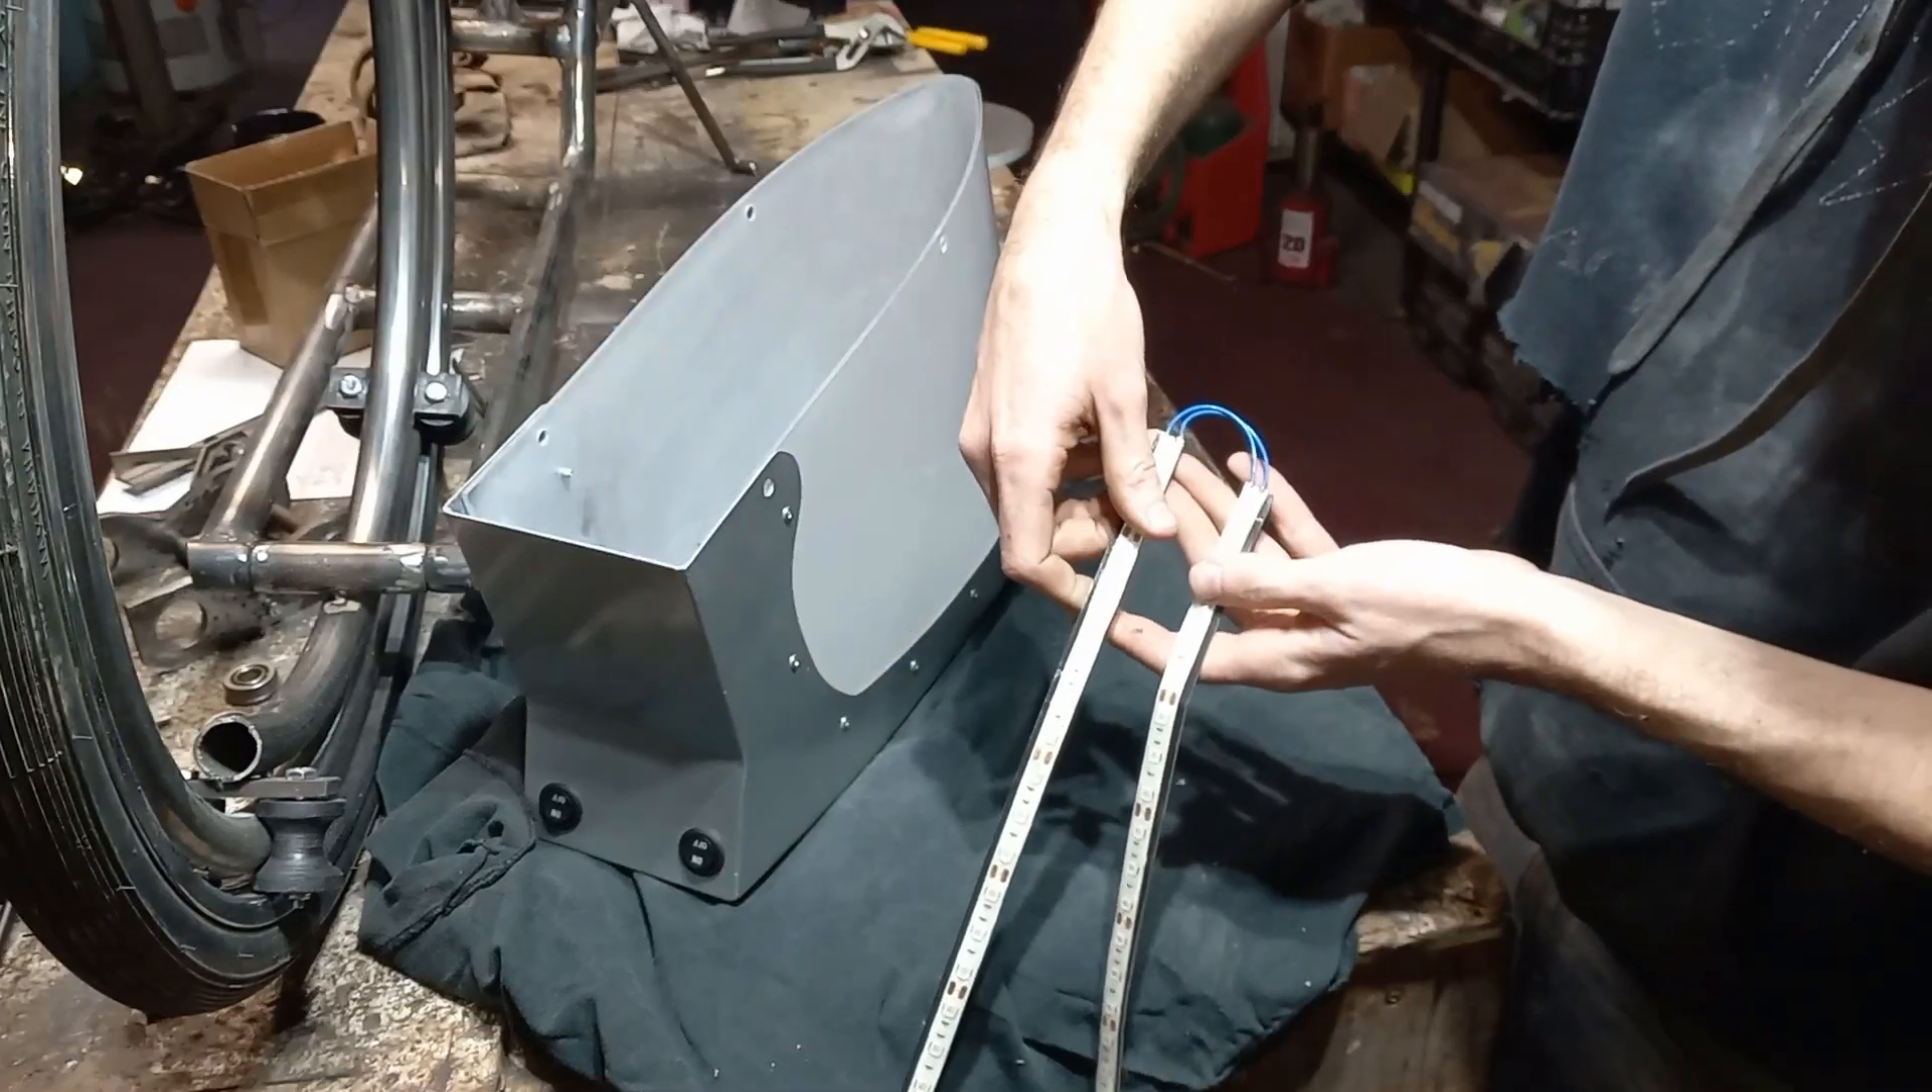So, uh, we have our two sections of, uh, LEDs, uh, cut and wired together.